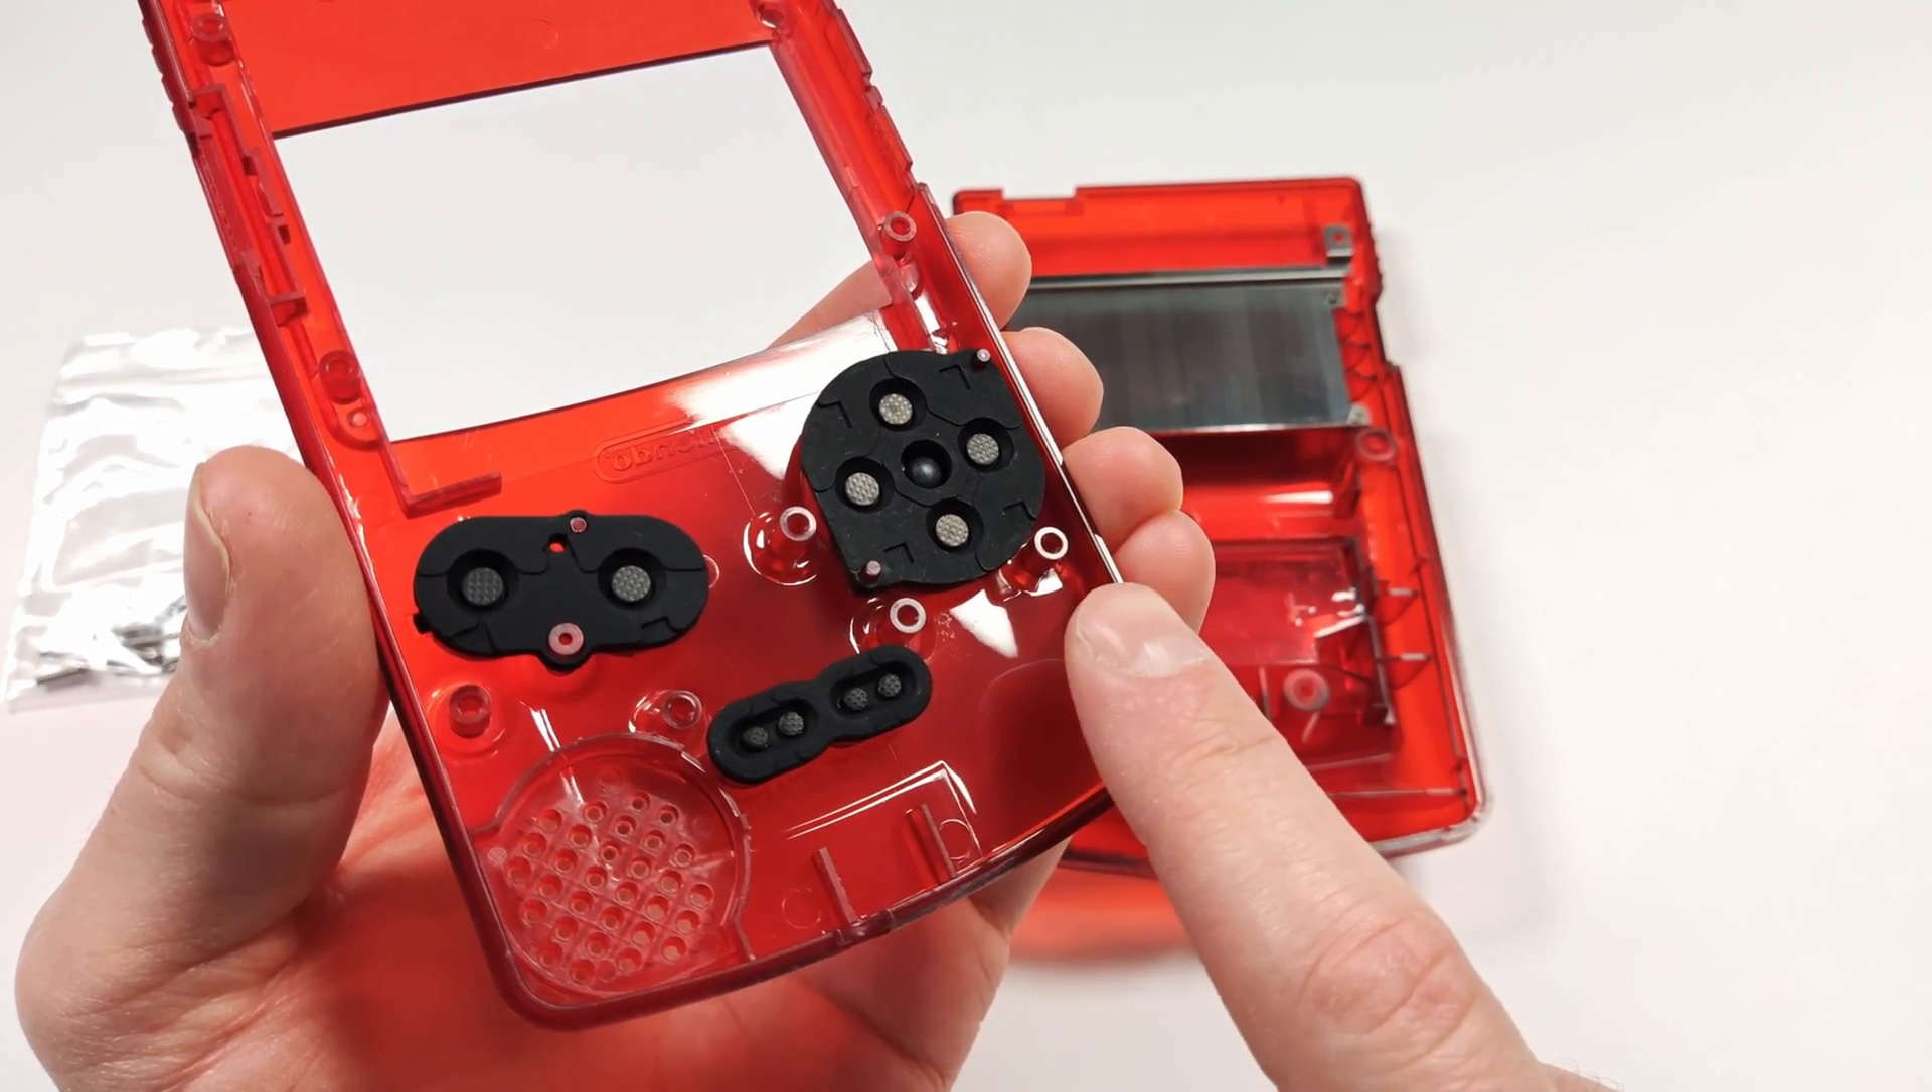So the first thing that we need to do is to get the buttons and the rubber membranes in. I got the buttons and the rubber membranes in there.